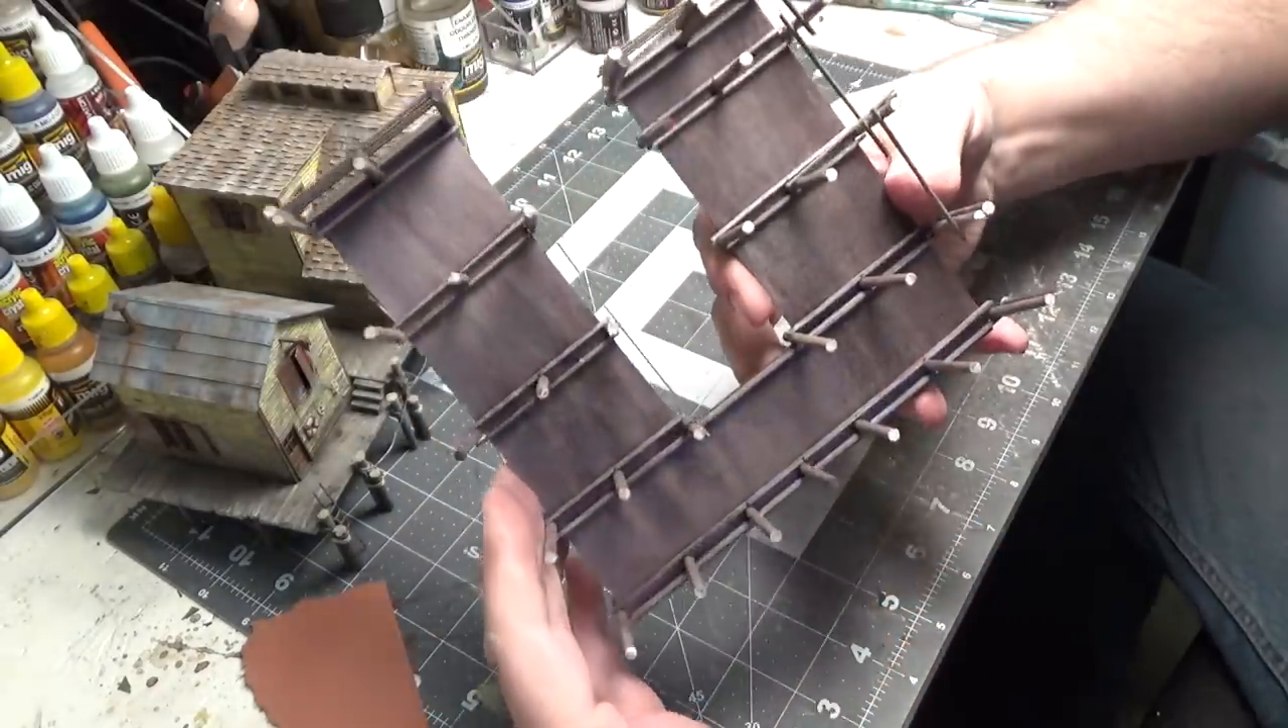Well, as you can see. I have the pier put together.